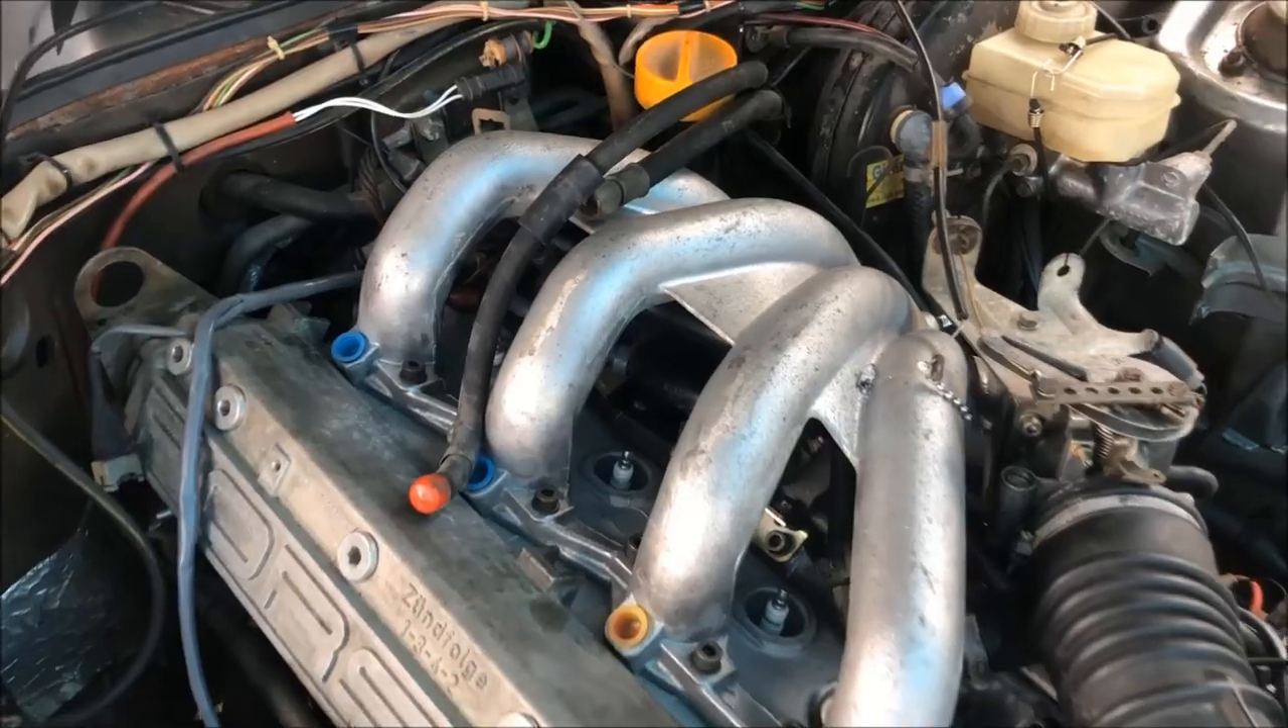TJ's got the intake on and now we're working on the vacuum lines.